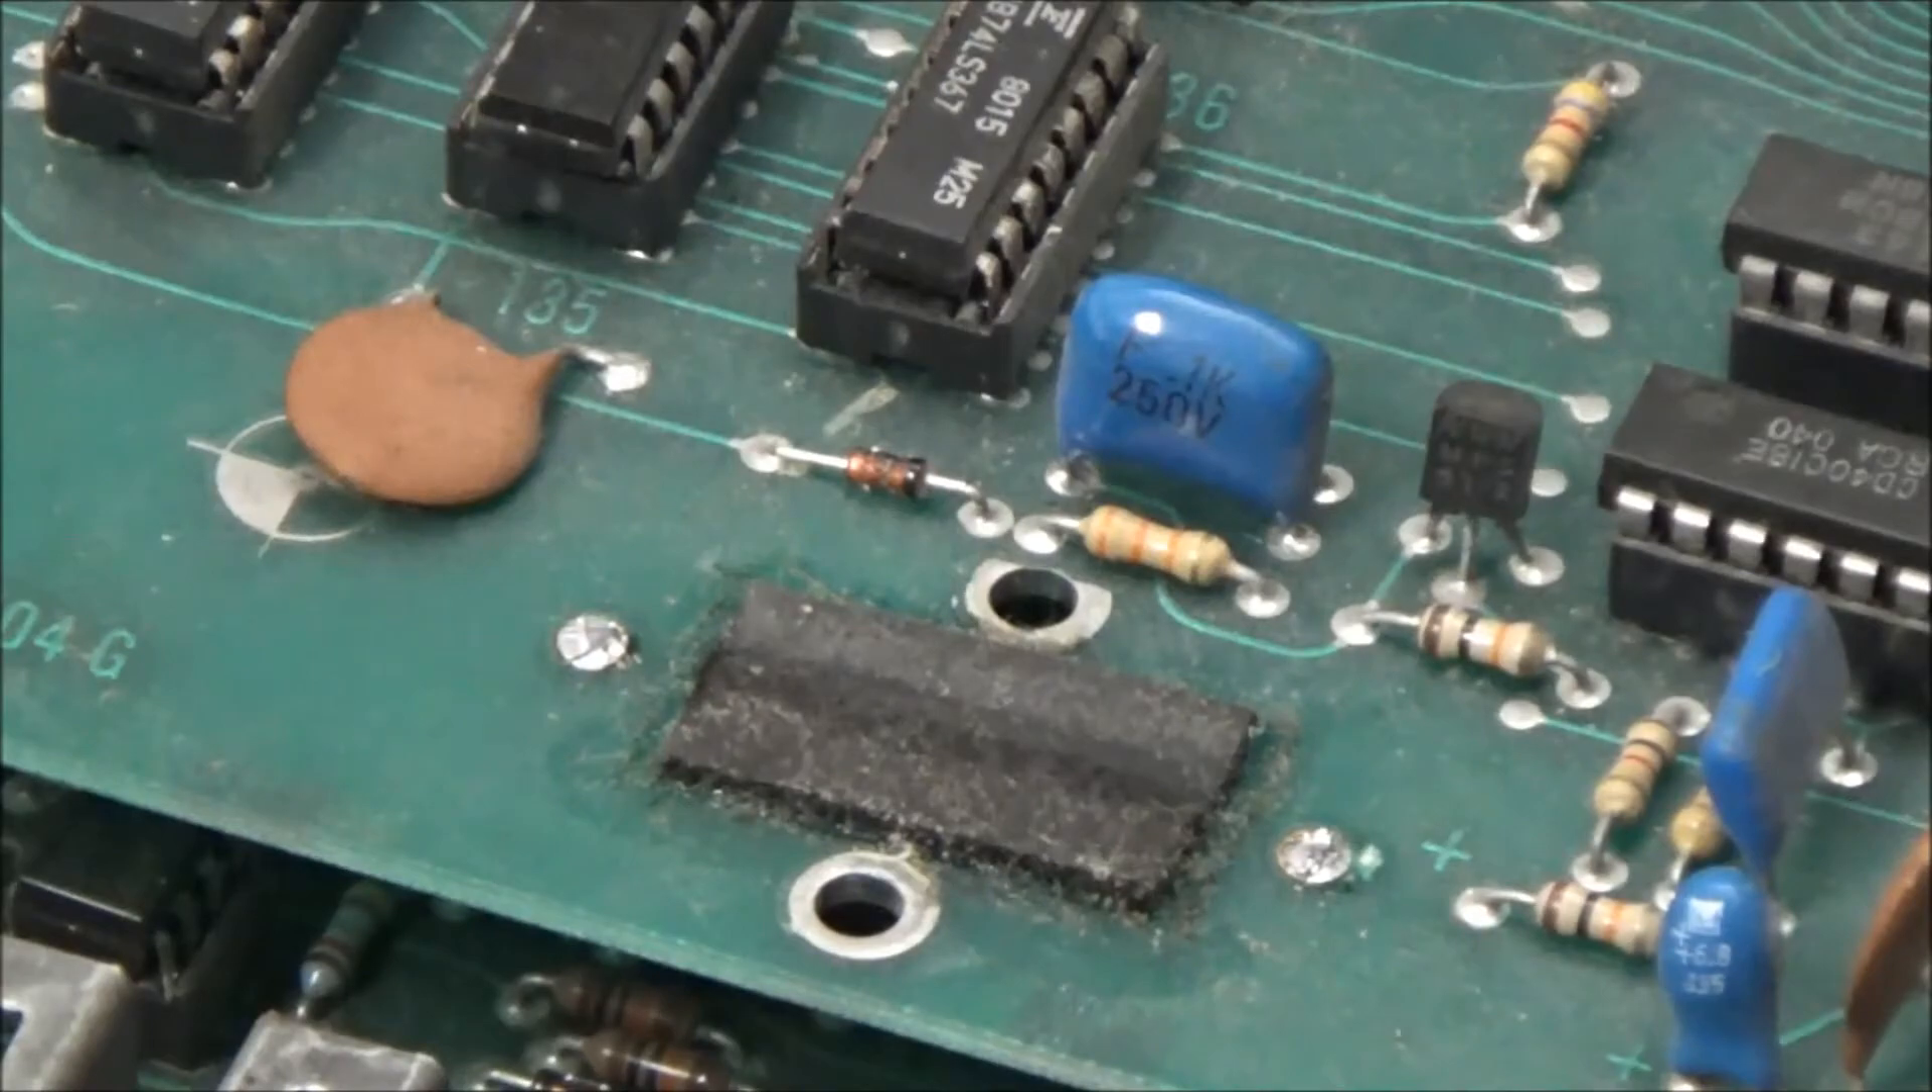You can just cut the tabs here and on the other side of the battery just to get it off. And now the battery's gone.